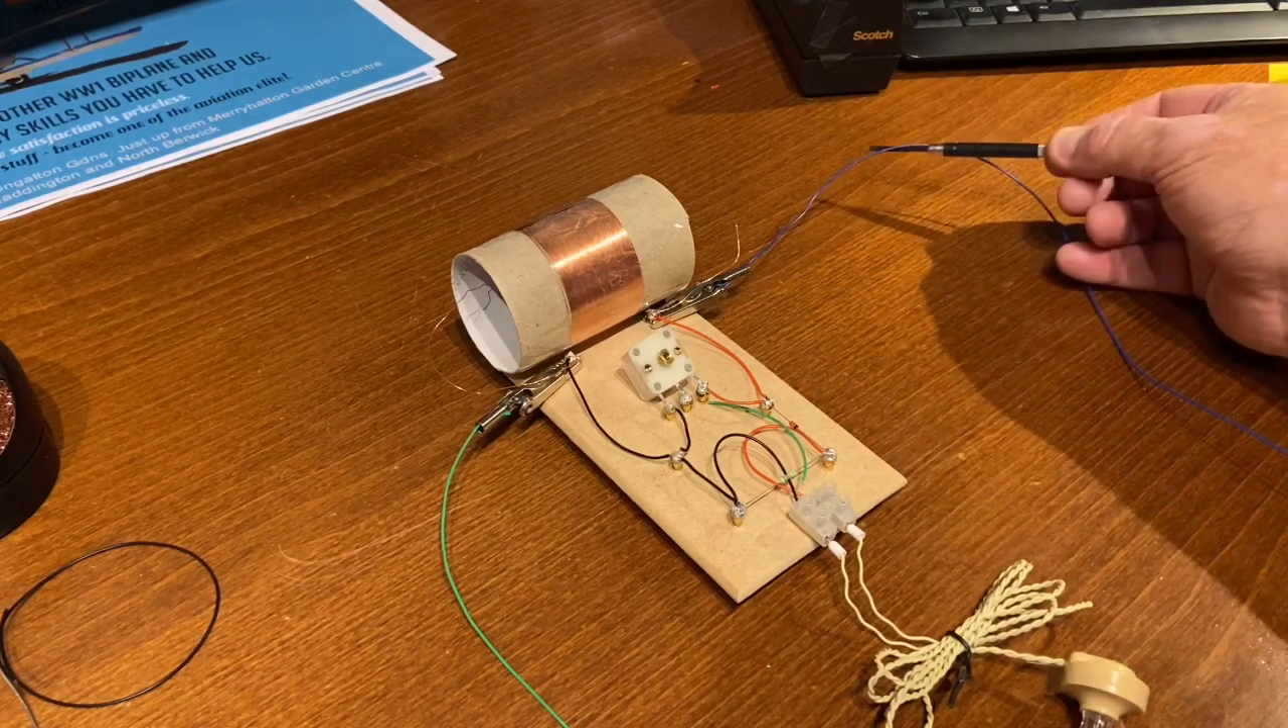I've also hot glued a little terminal here so that i can connect the ear piece up.